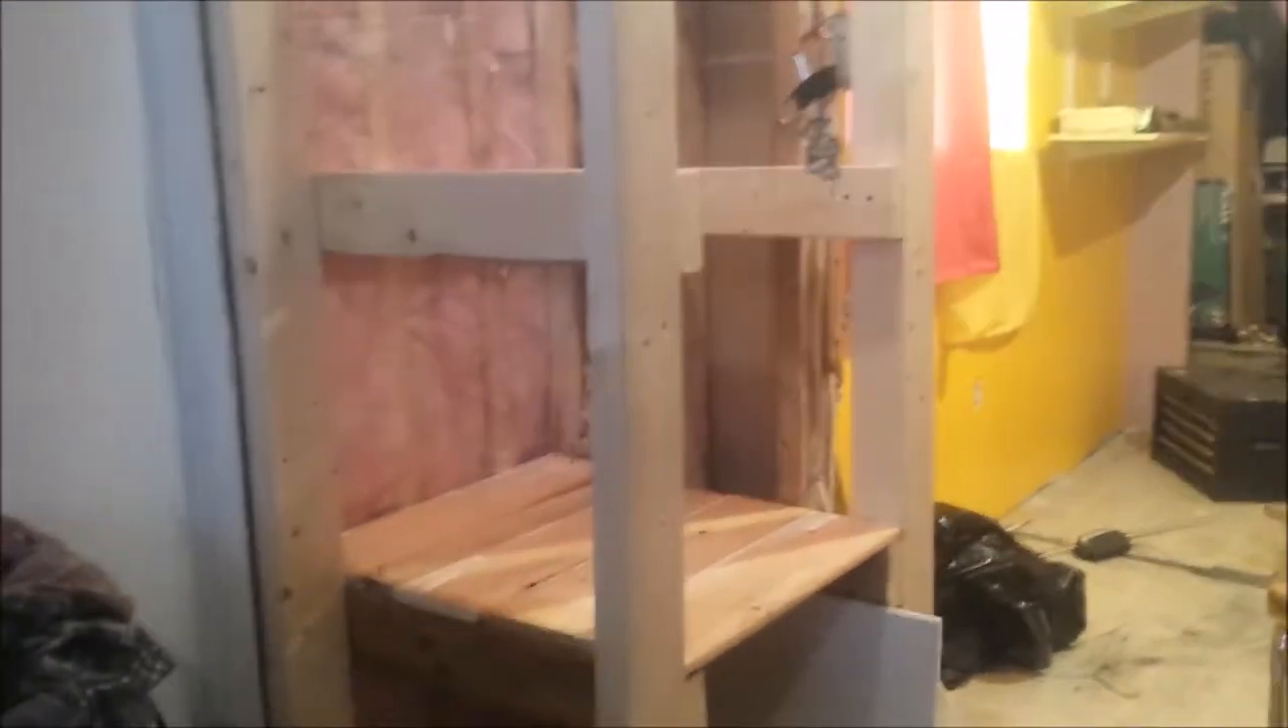I put the braces in for the shelves.